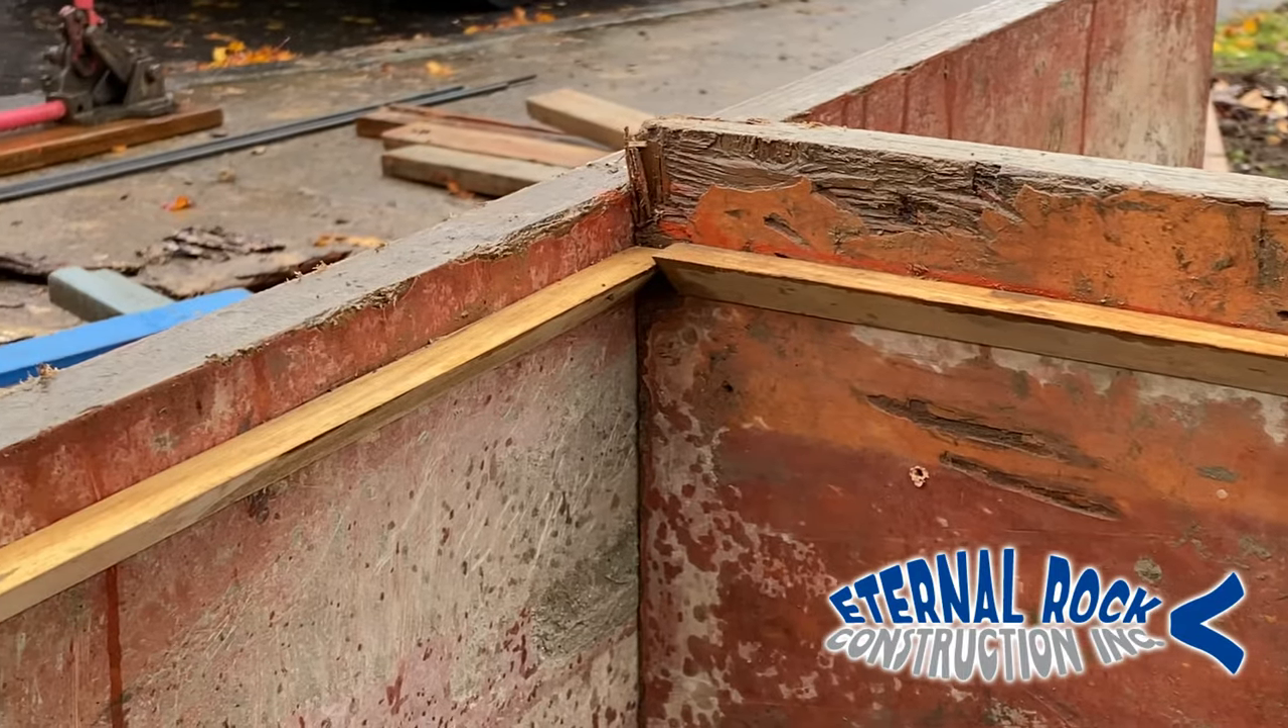This is a little piece of angled wood that we nailed at the upper portion of the form board.